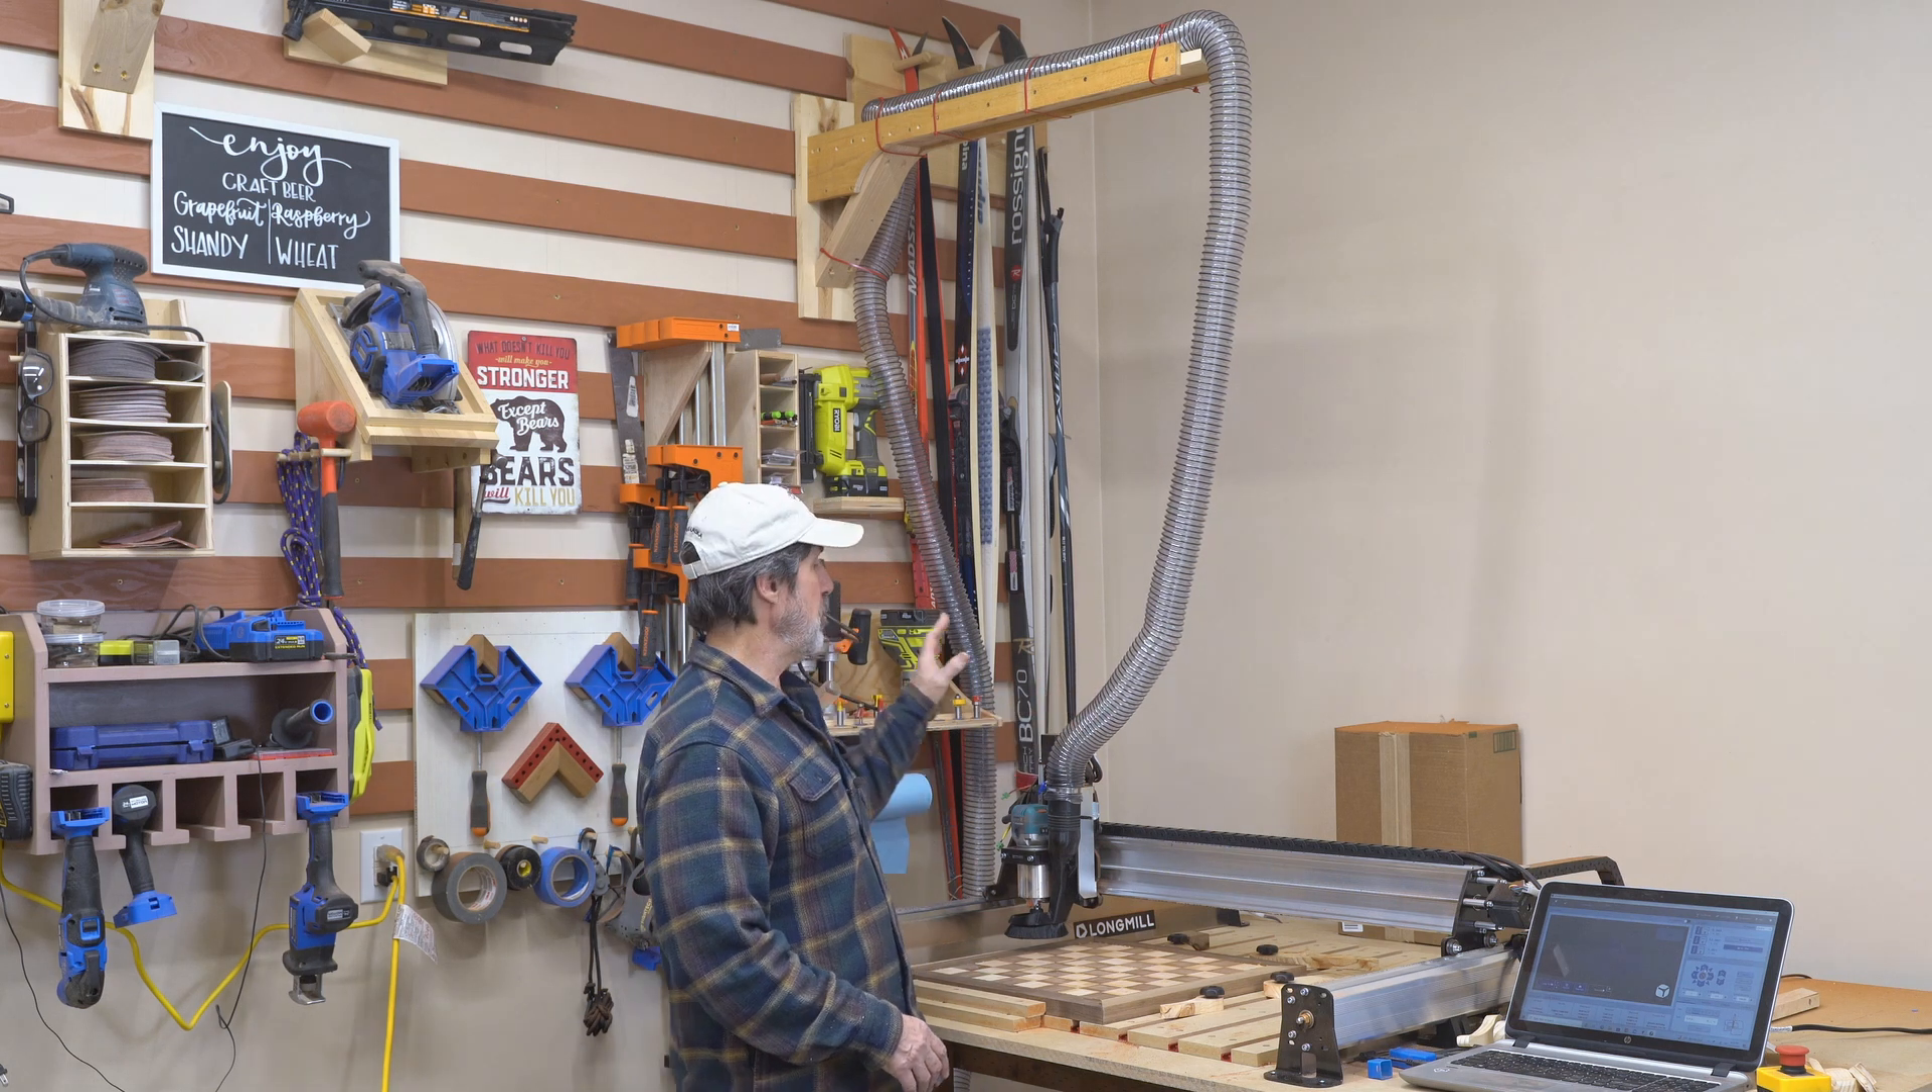Just completed installing this two and a half inch hose for my CNC dust collection.